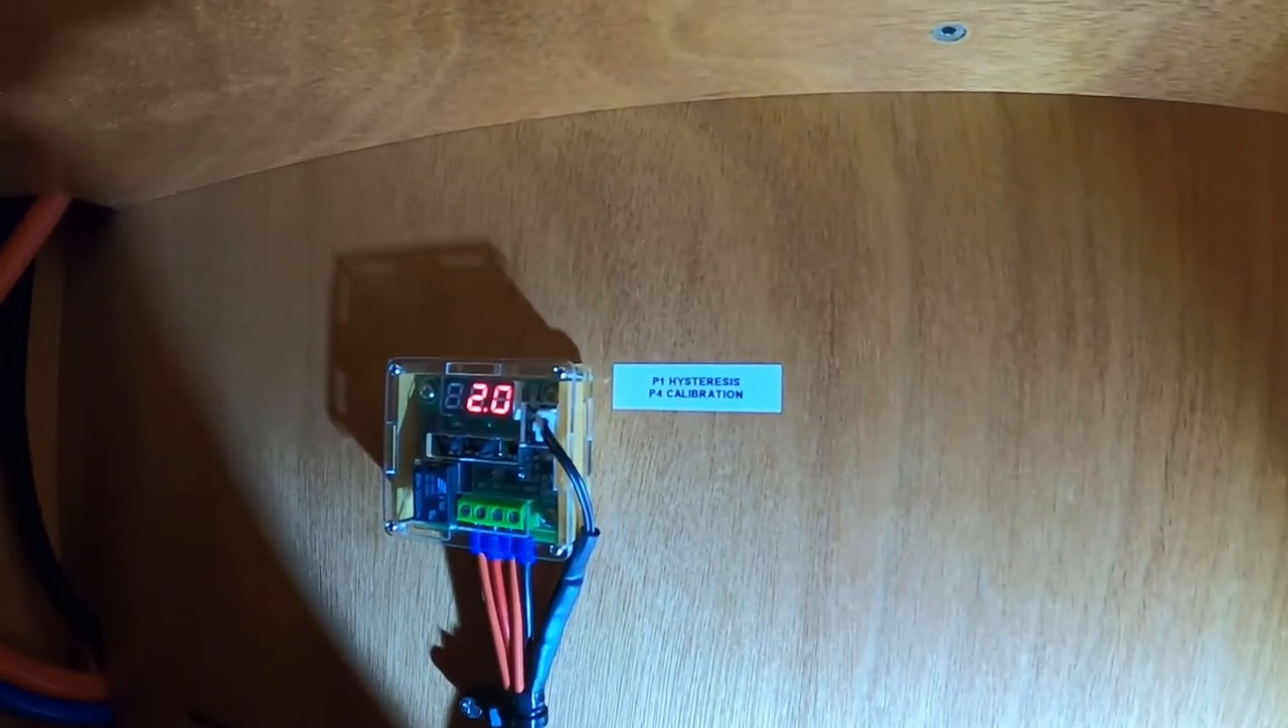Alright guys the project is done. Dirt cheap thermostat is installed and I've been testing it now.